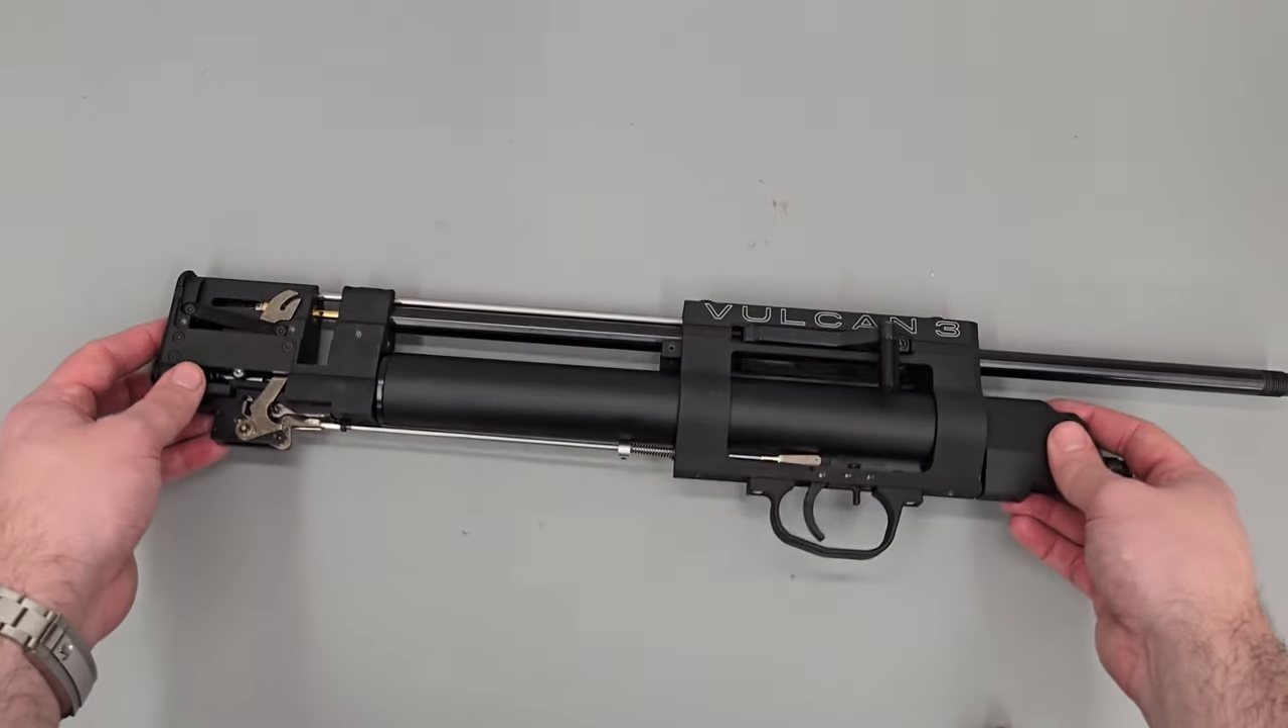And there we have the cylinder into position.